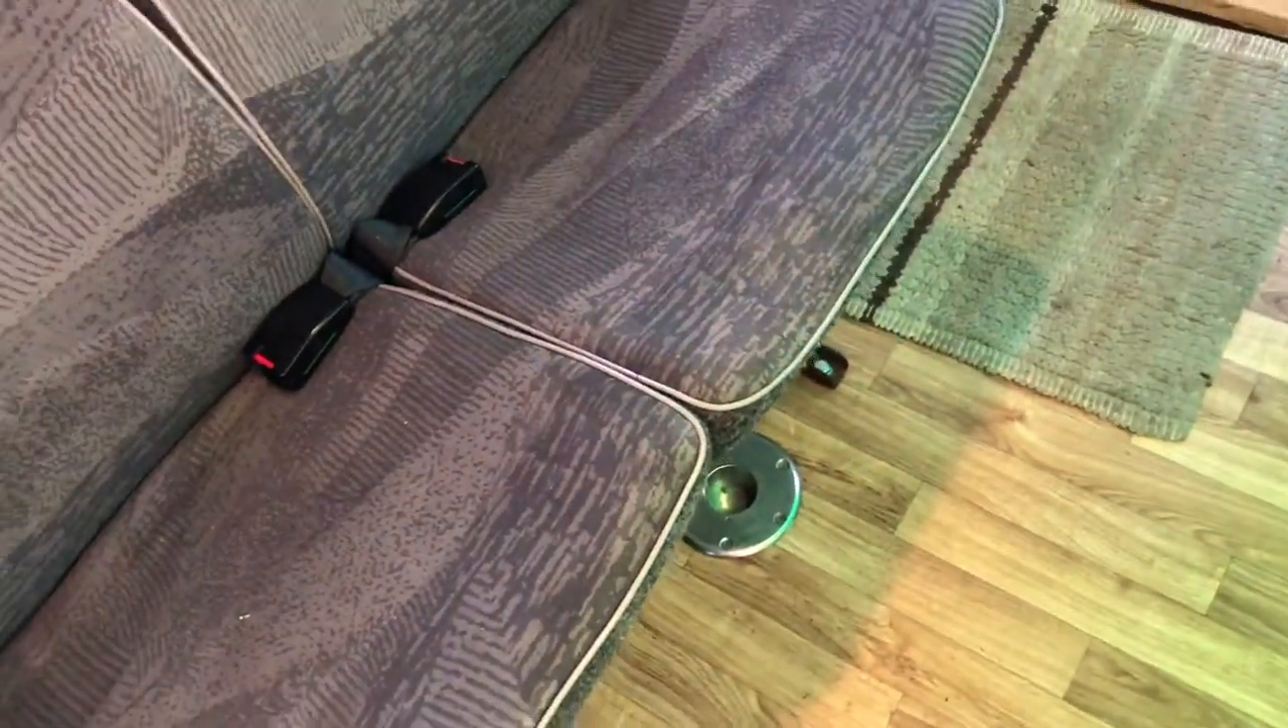The fitting for the table leg is just underneath the seat now which is completely wrong and obviously we can't use it.